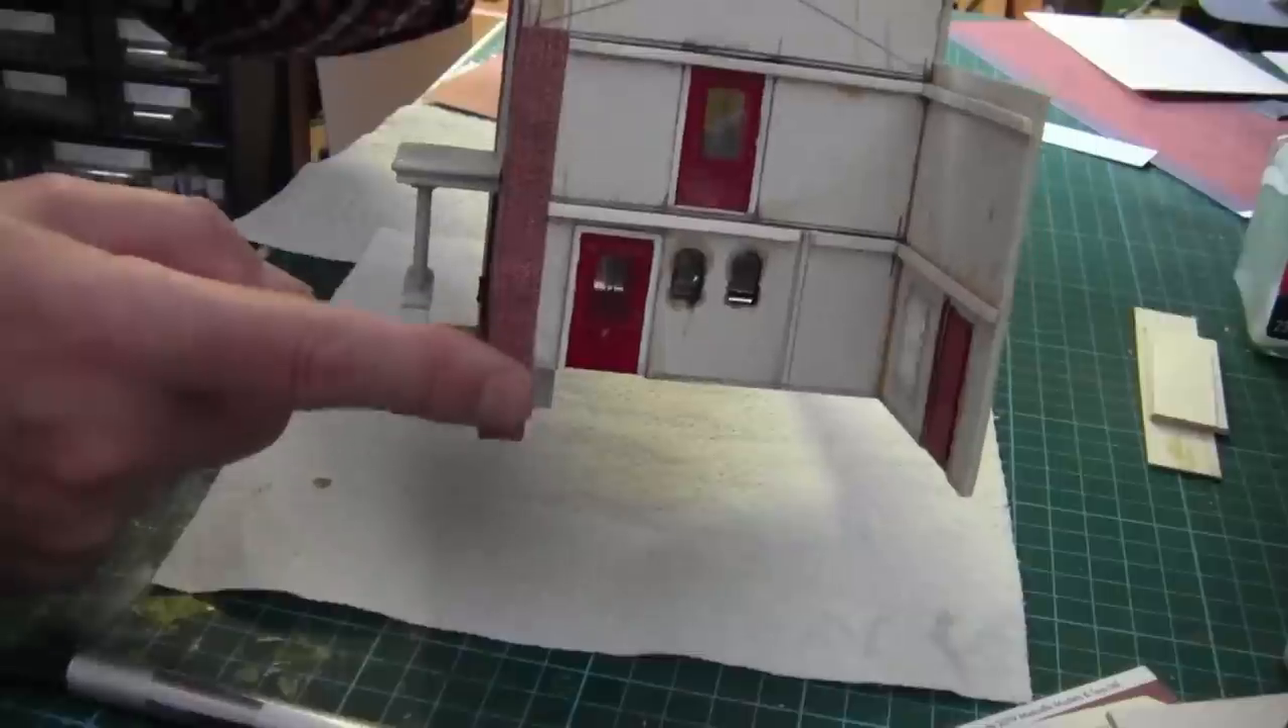As you can see on this side, where the wall returns around, I've added a piece of brick paper, brick sheet paper.